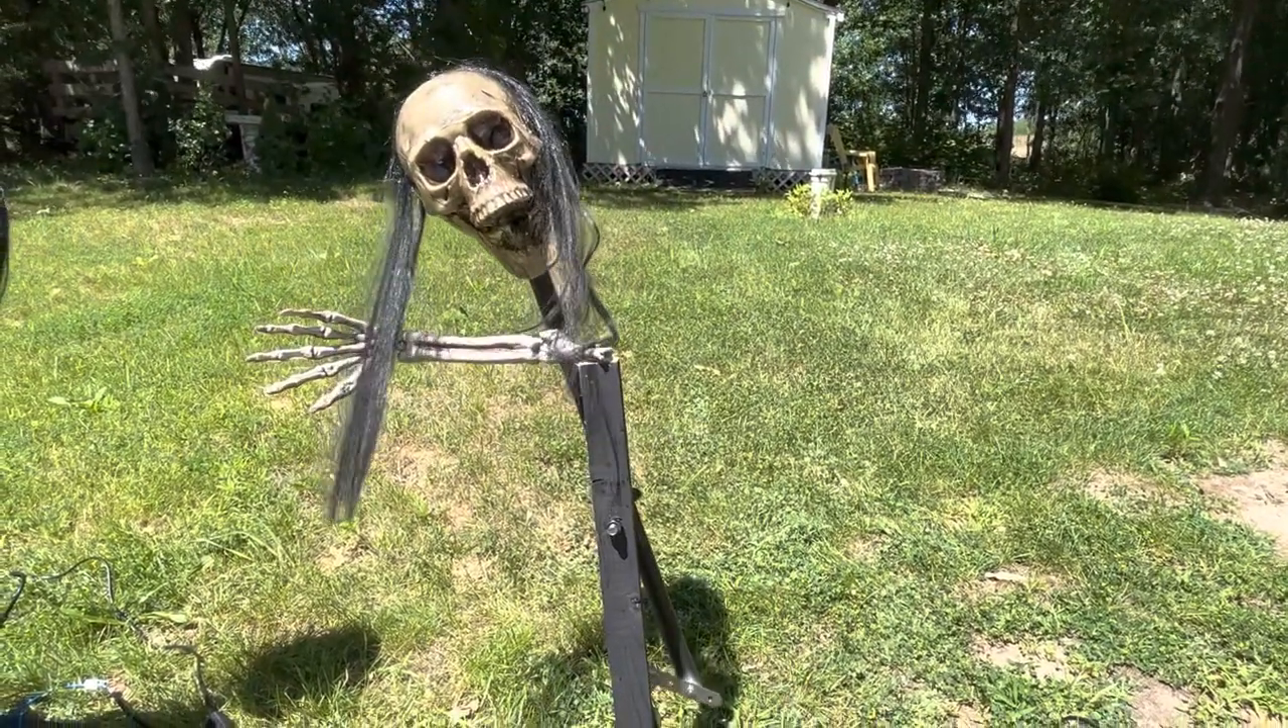I popped the head back on once I was finished corpsing it and then I hot glue gunned on some hair.